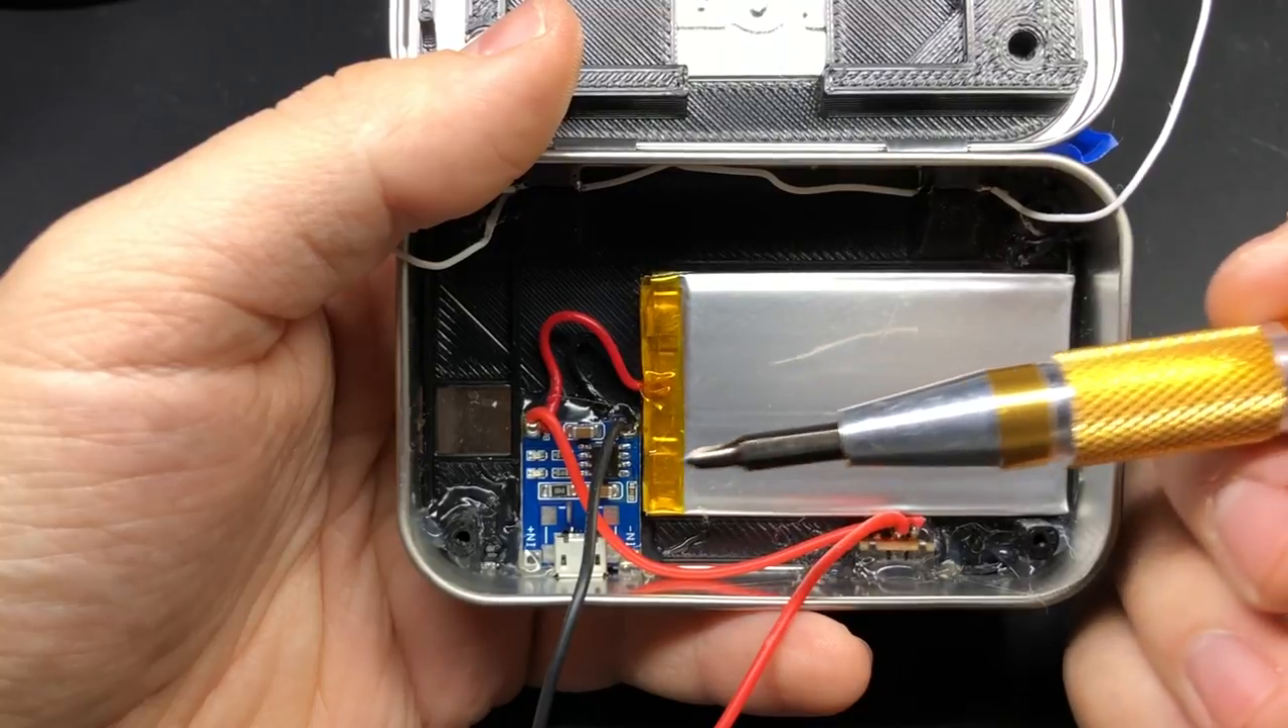Alright, so I've got my power stuff all wired up and mounted inside the tin.